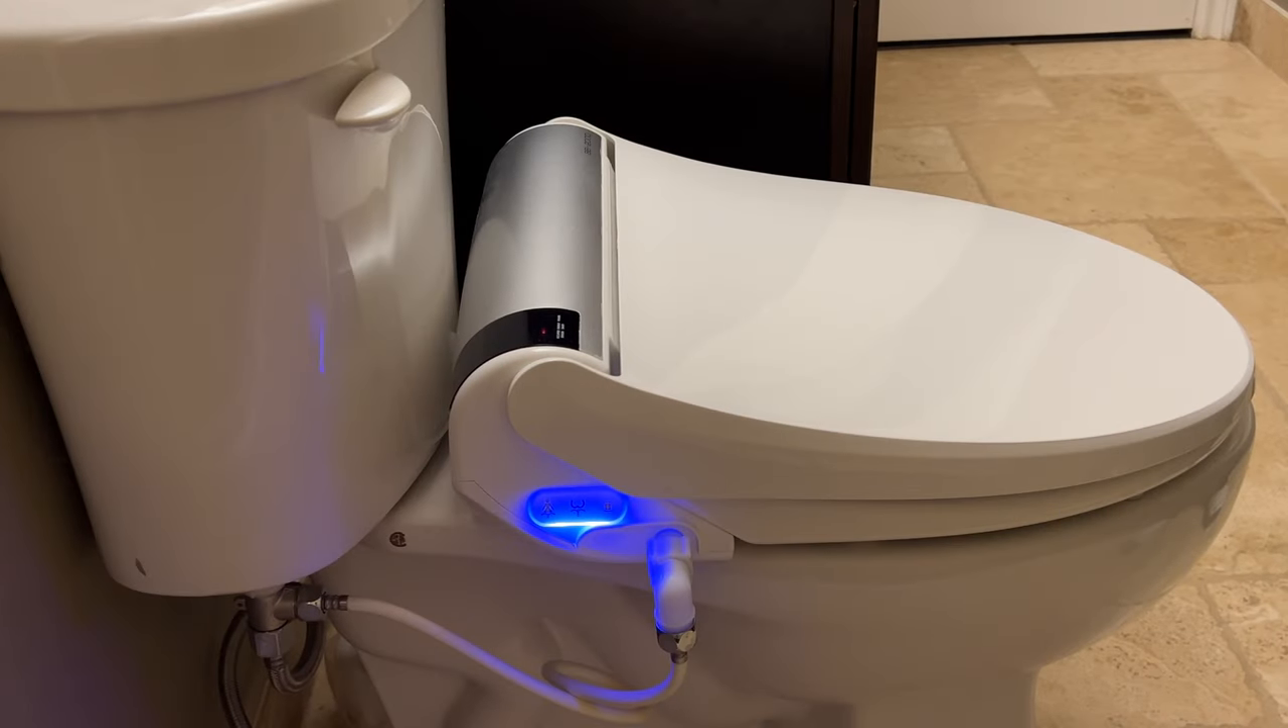Okay guys and girls so you can see that we've got the seat reinstalled.